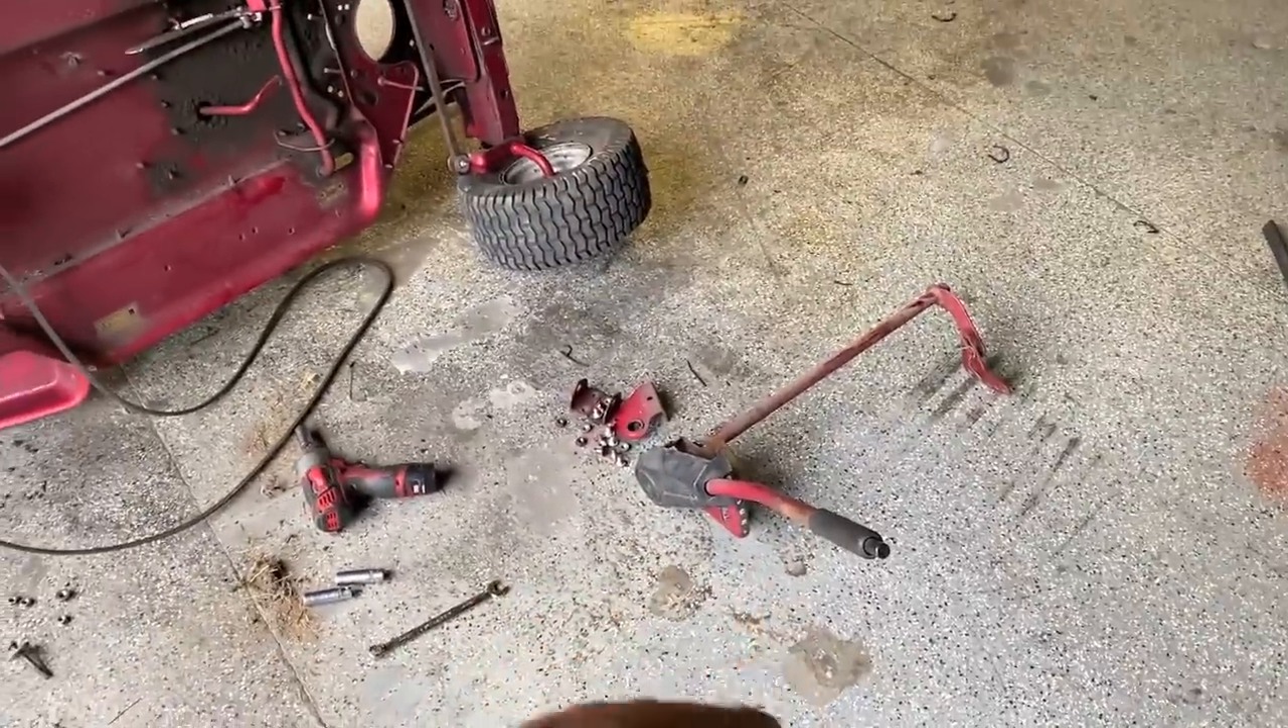Other things are off so like this lever here for the deck that's off now.